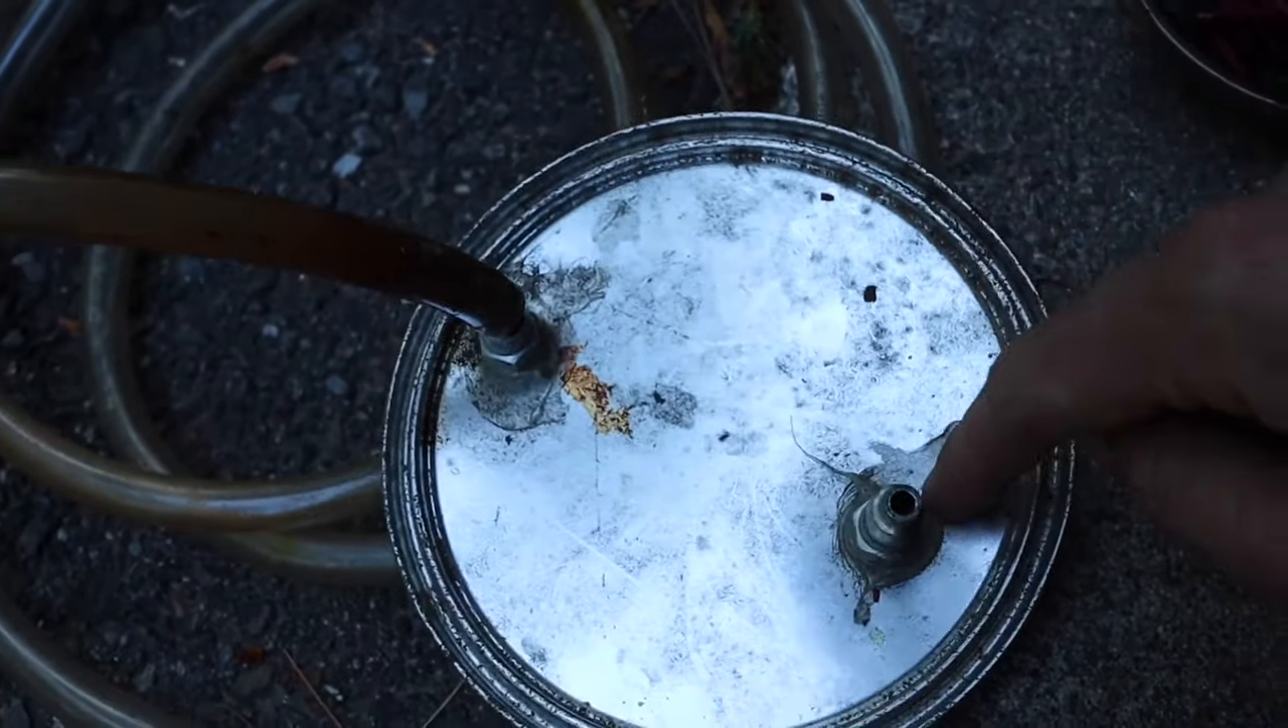I have two air fittings on the top of the lid.